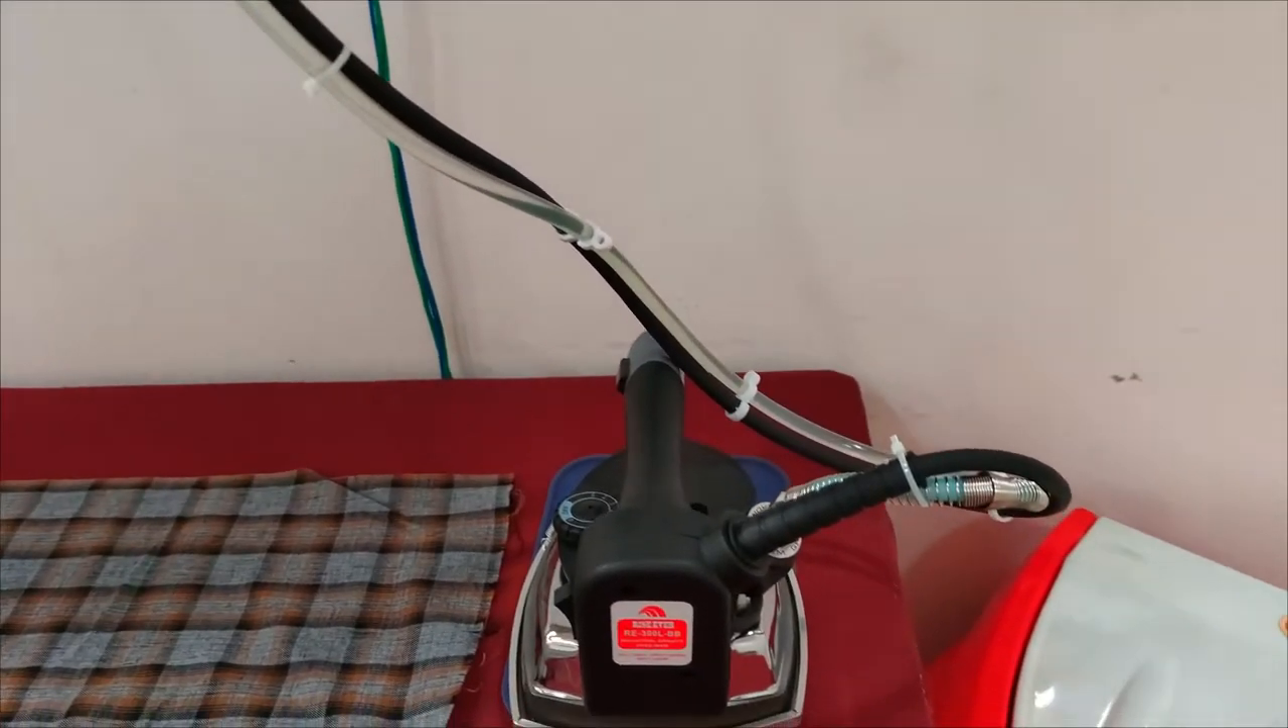यहां पर केबल और पाइप को एक साथ में अच्छे से हमने टाइ किया है।